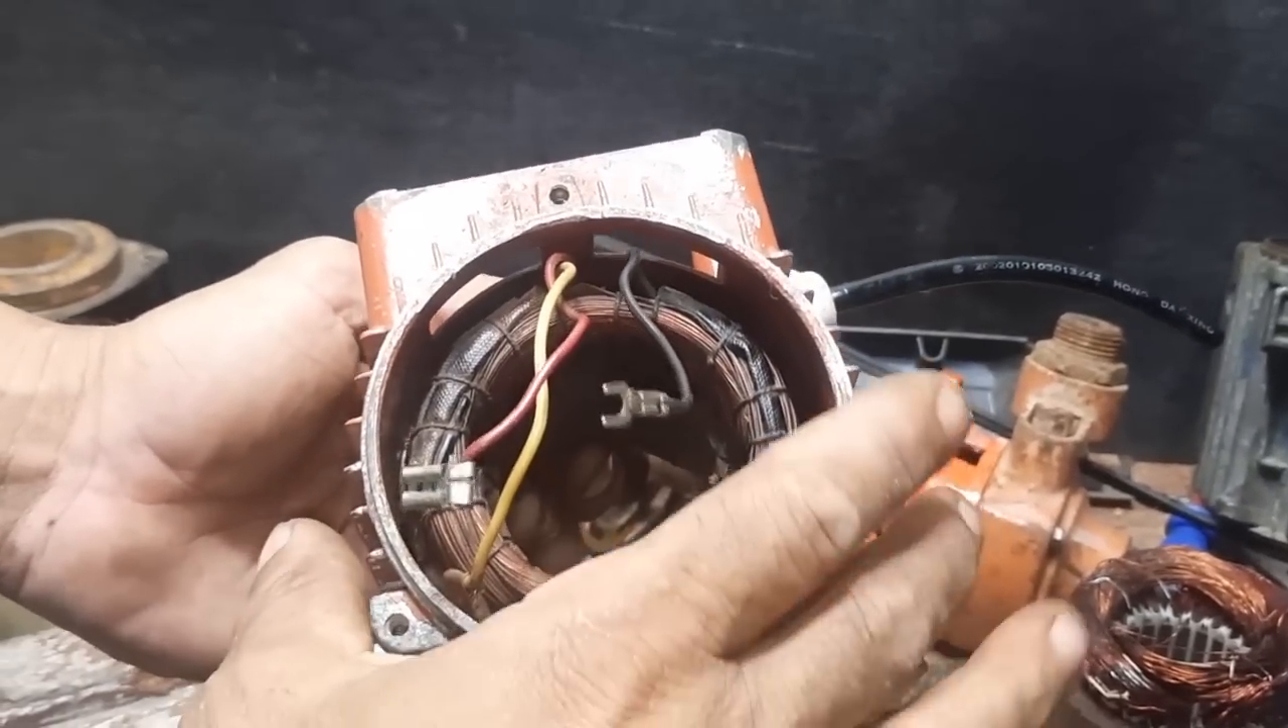Observen aquí Ya nuestra bobina Instalada En nuestra carcasa.